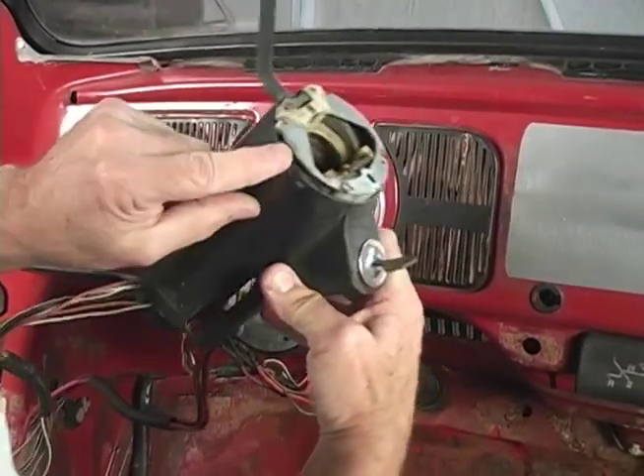Here's the assembly out of the car.